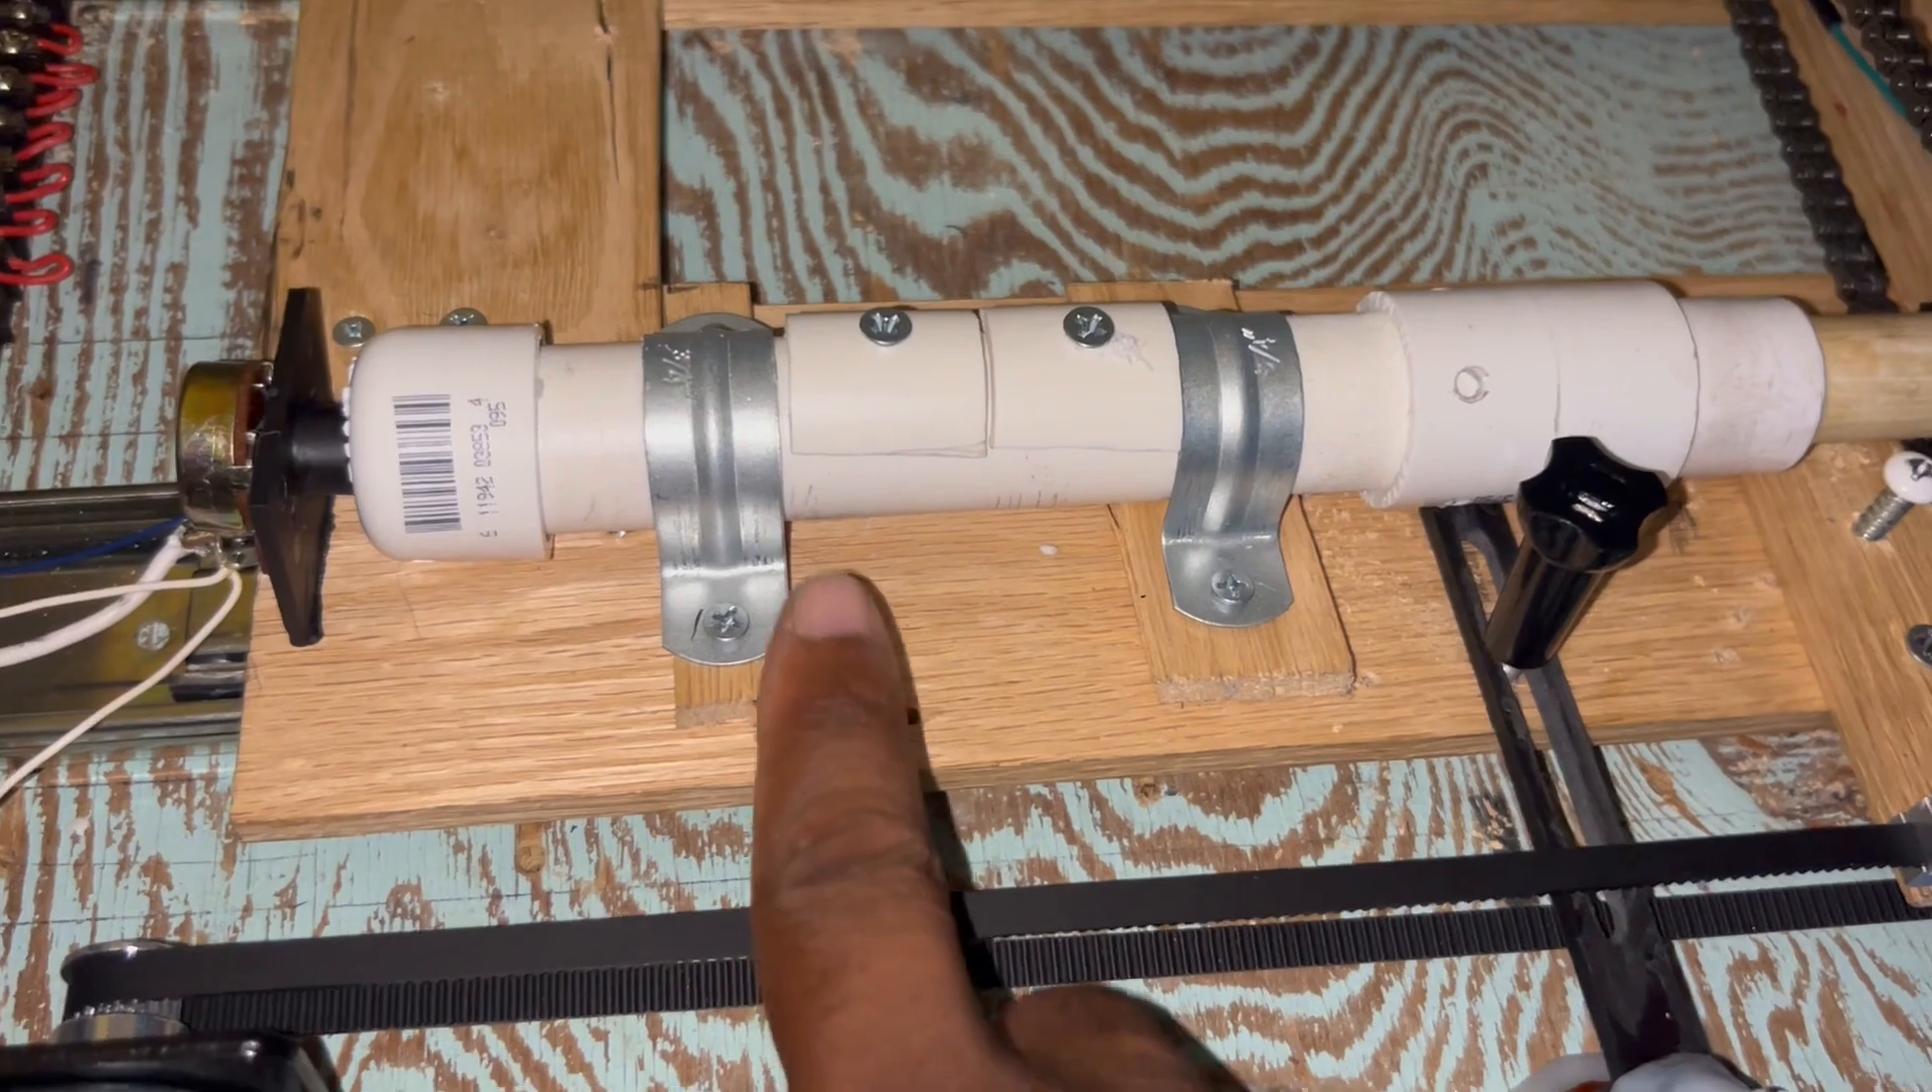Here we have just some pieces of PVC pipe that I've cut out and I've put in here in place so that the yoke mechanism doesn't slide back and forth so it stays put.